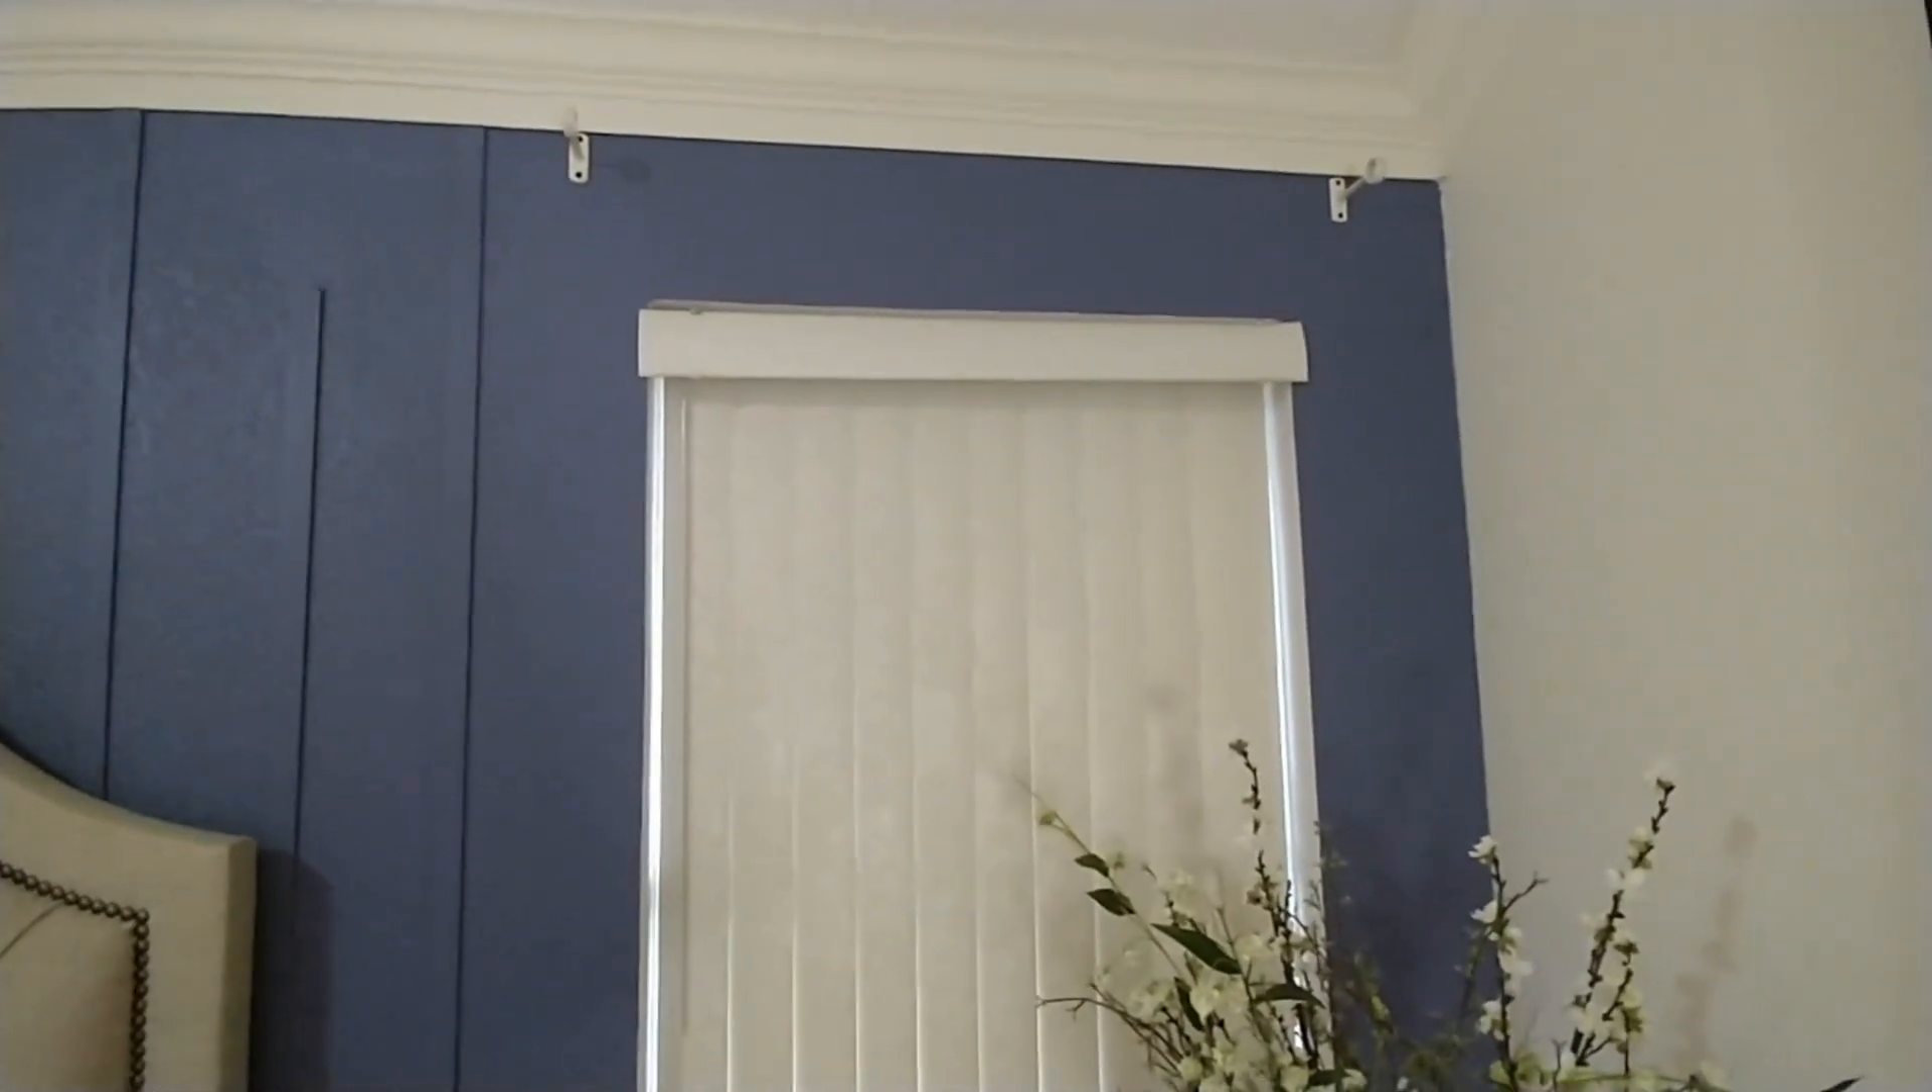I've already taken down my old curtains as you can see.